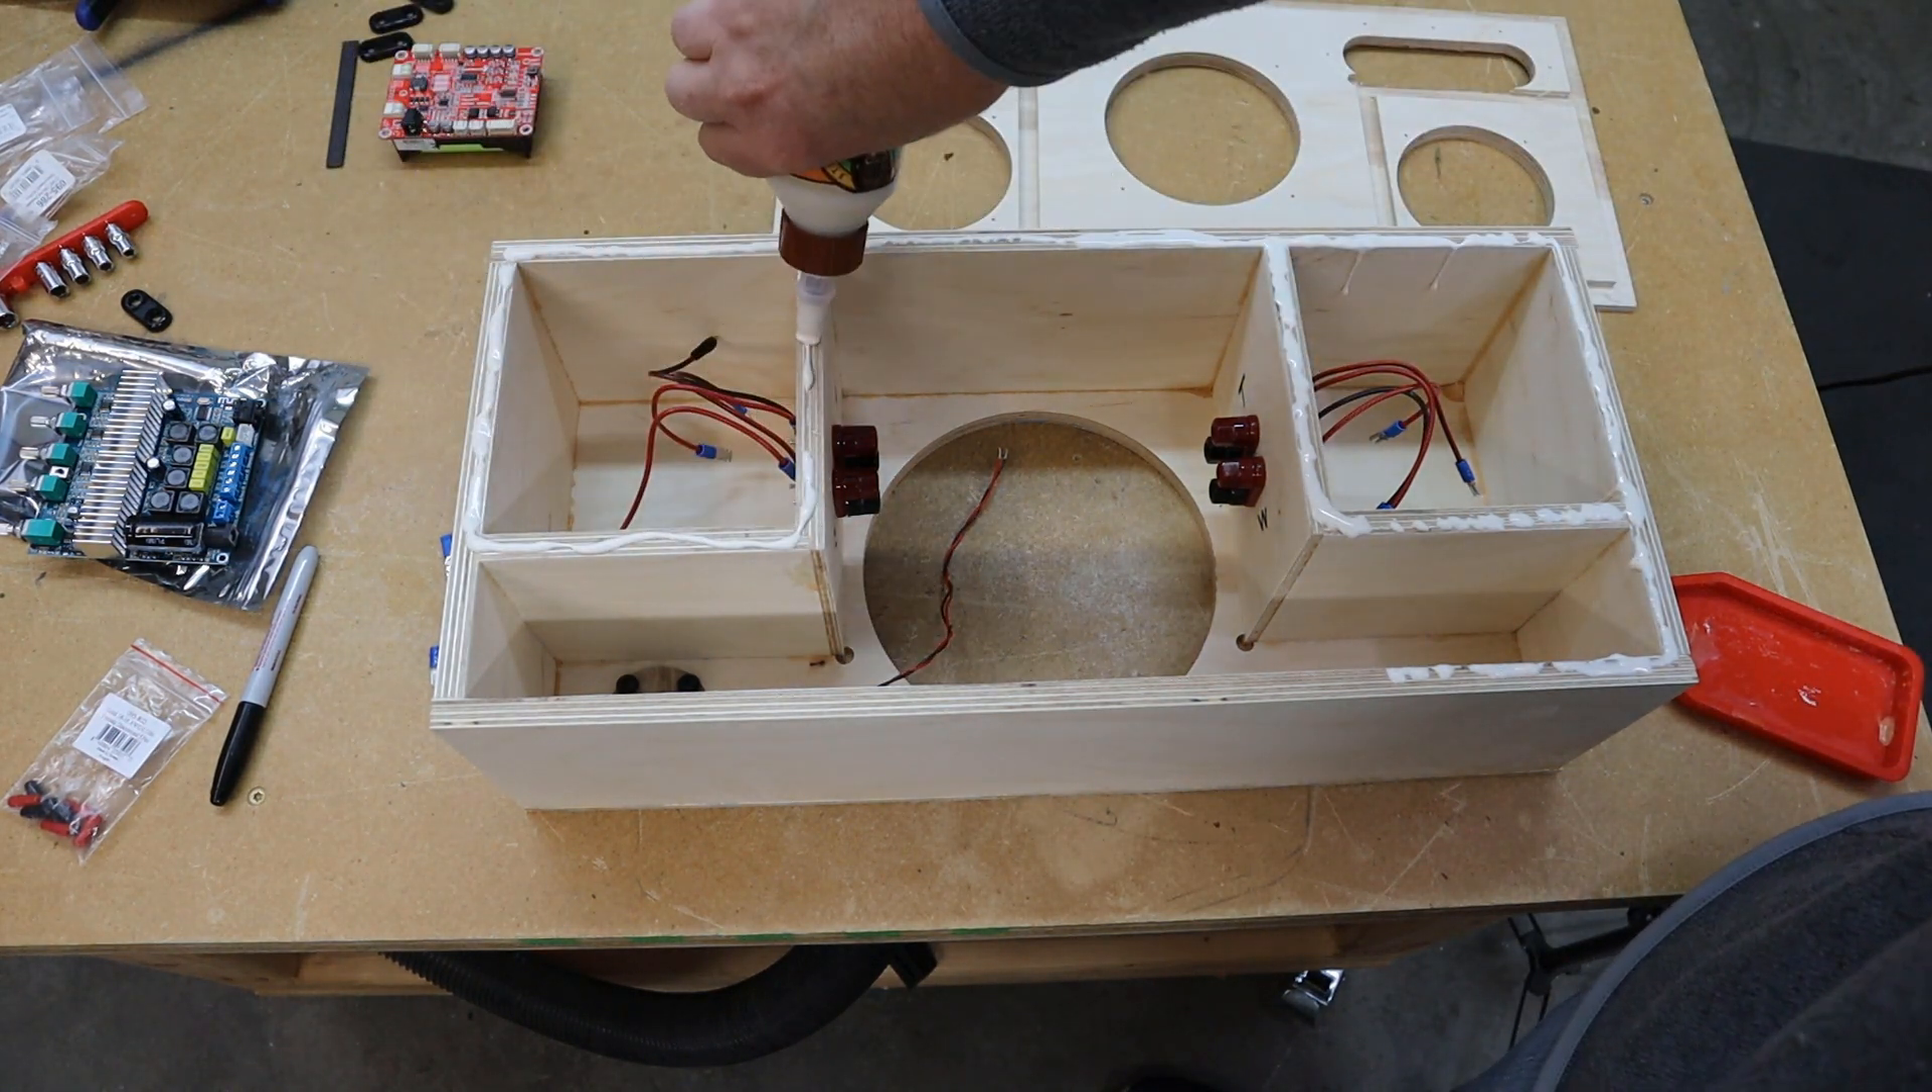Now here in this shot you can see that off camera I went ahead and connected the speaker wires for the mids and highs in the two little small enclosures for the mids and highs.